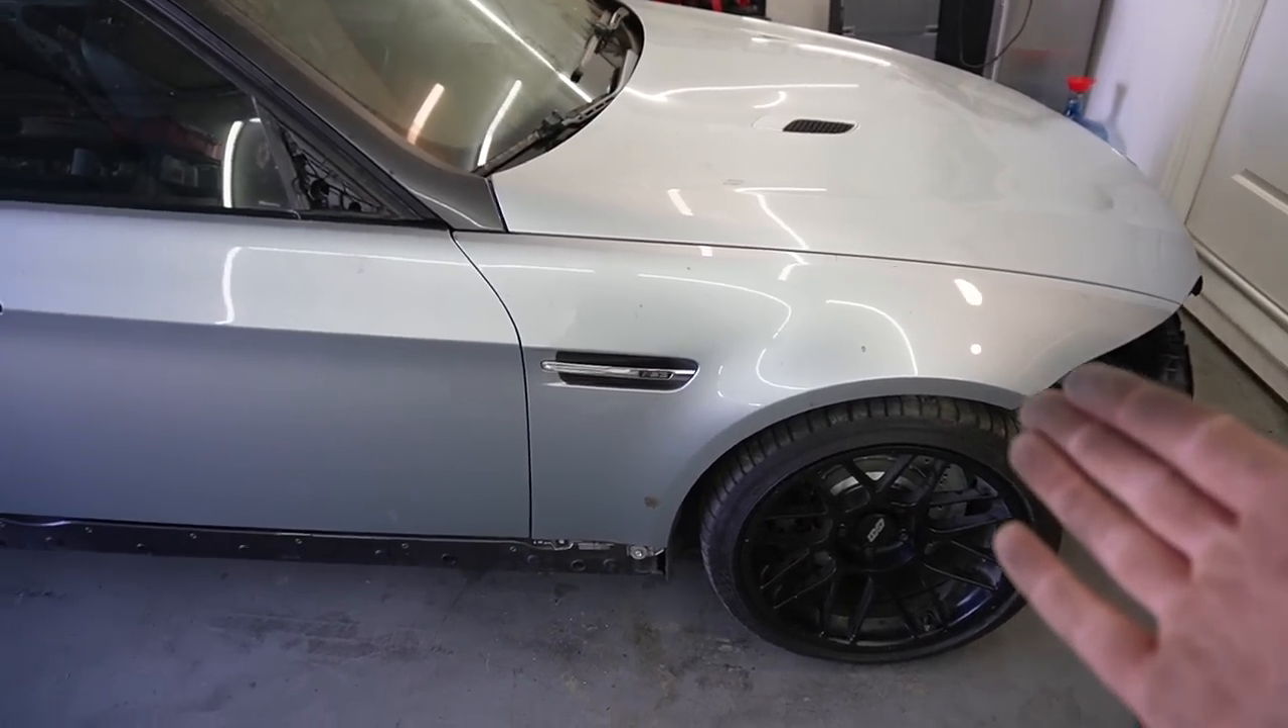We finally have a fender on the car here.